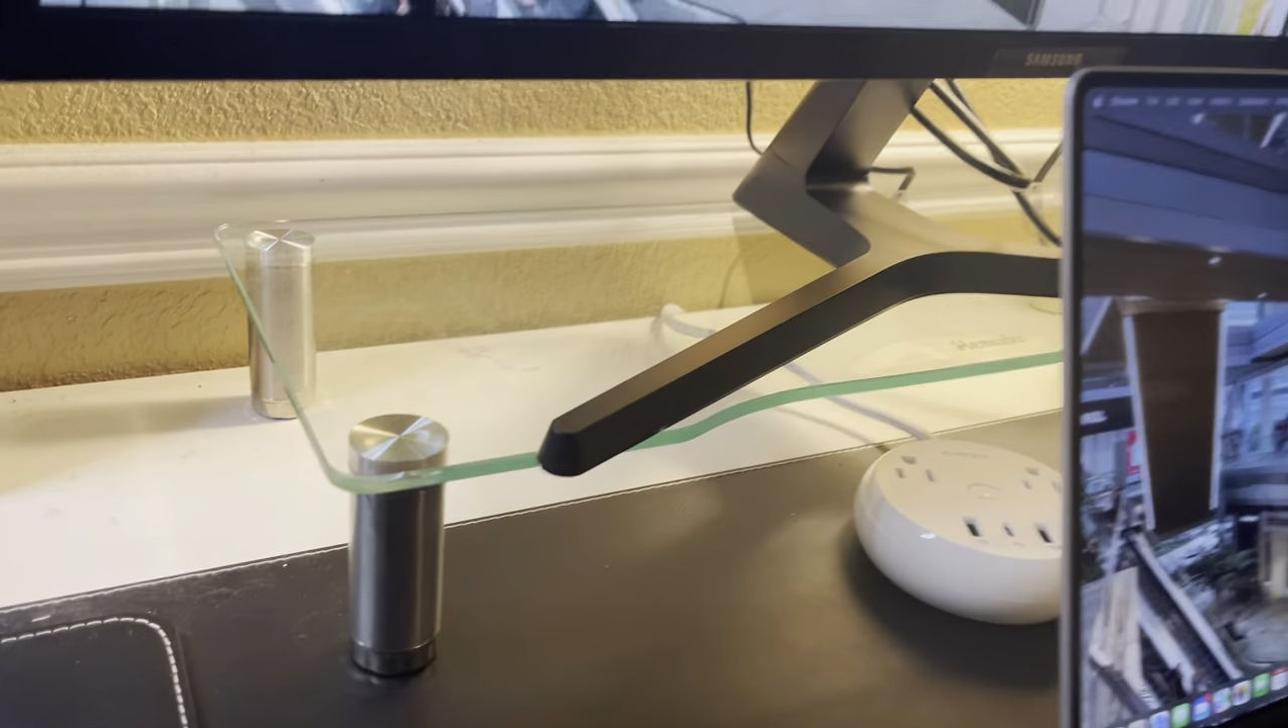Put it on my little stand here the little glass stand it is a little too big for it so it's kind of hanging off.